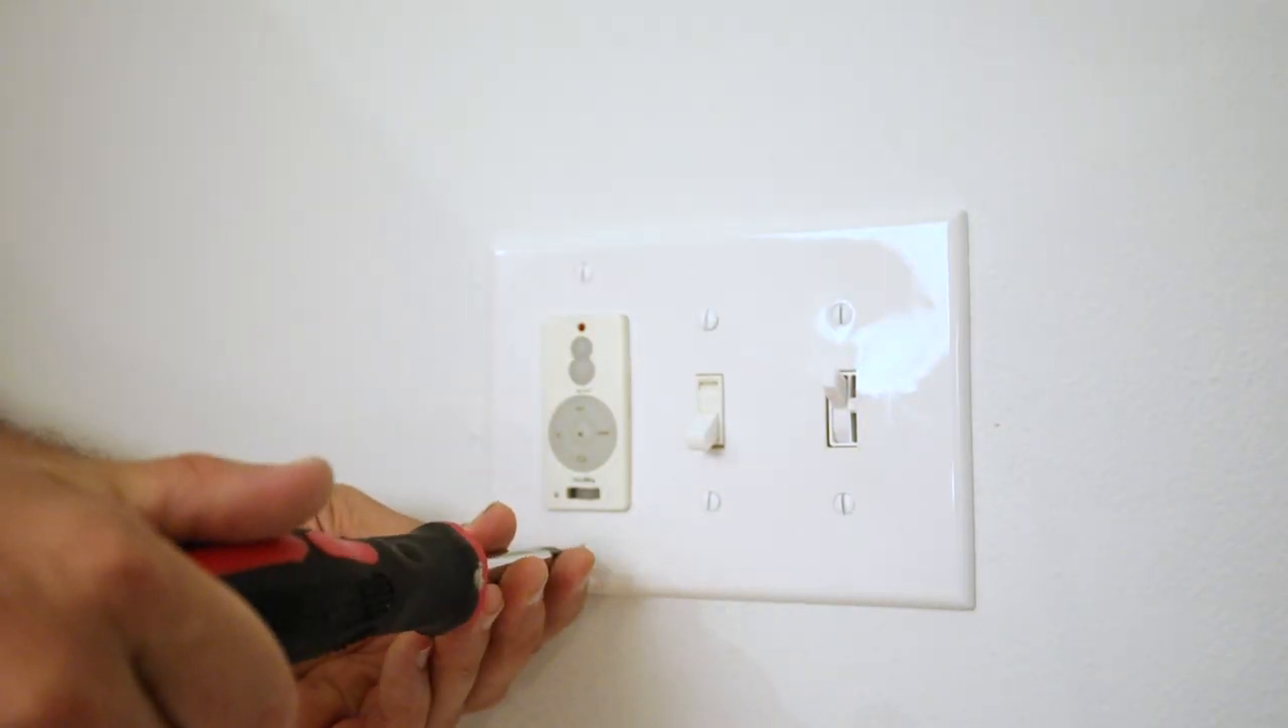And just put on the cover plate, and everything is good and dandy, and there we go.